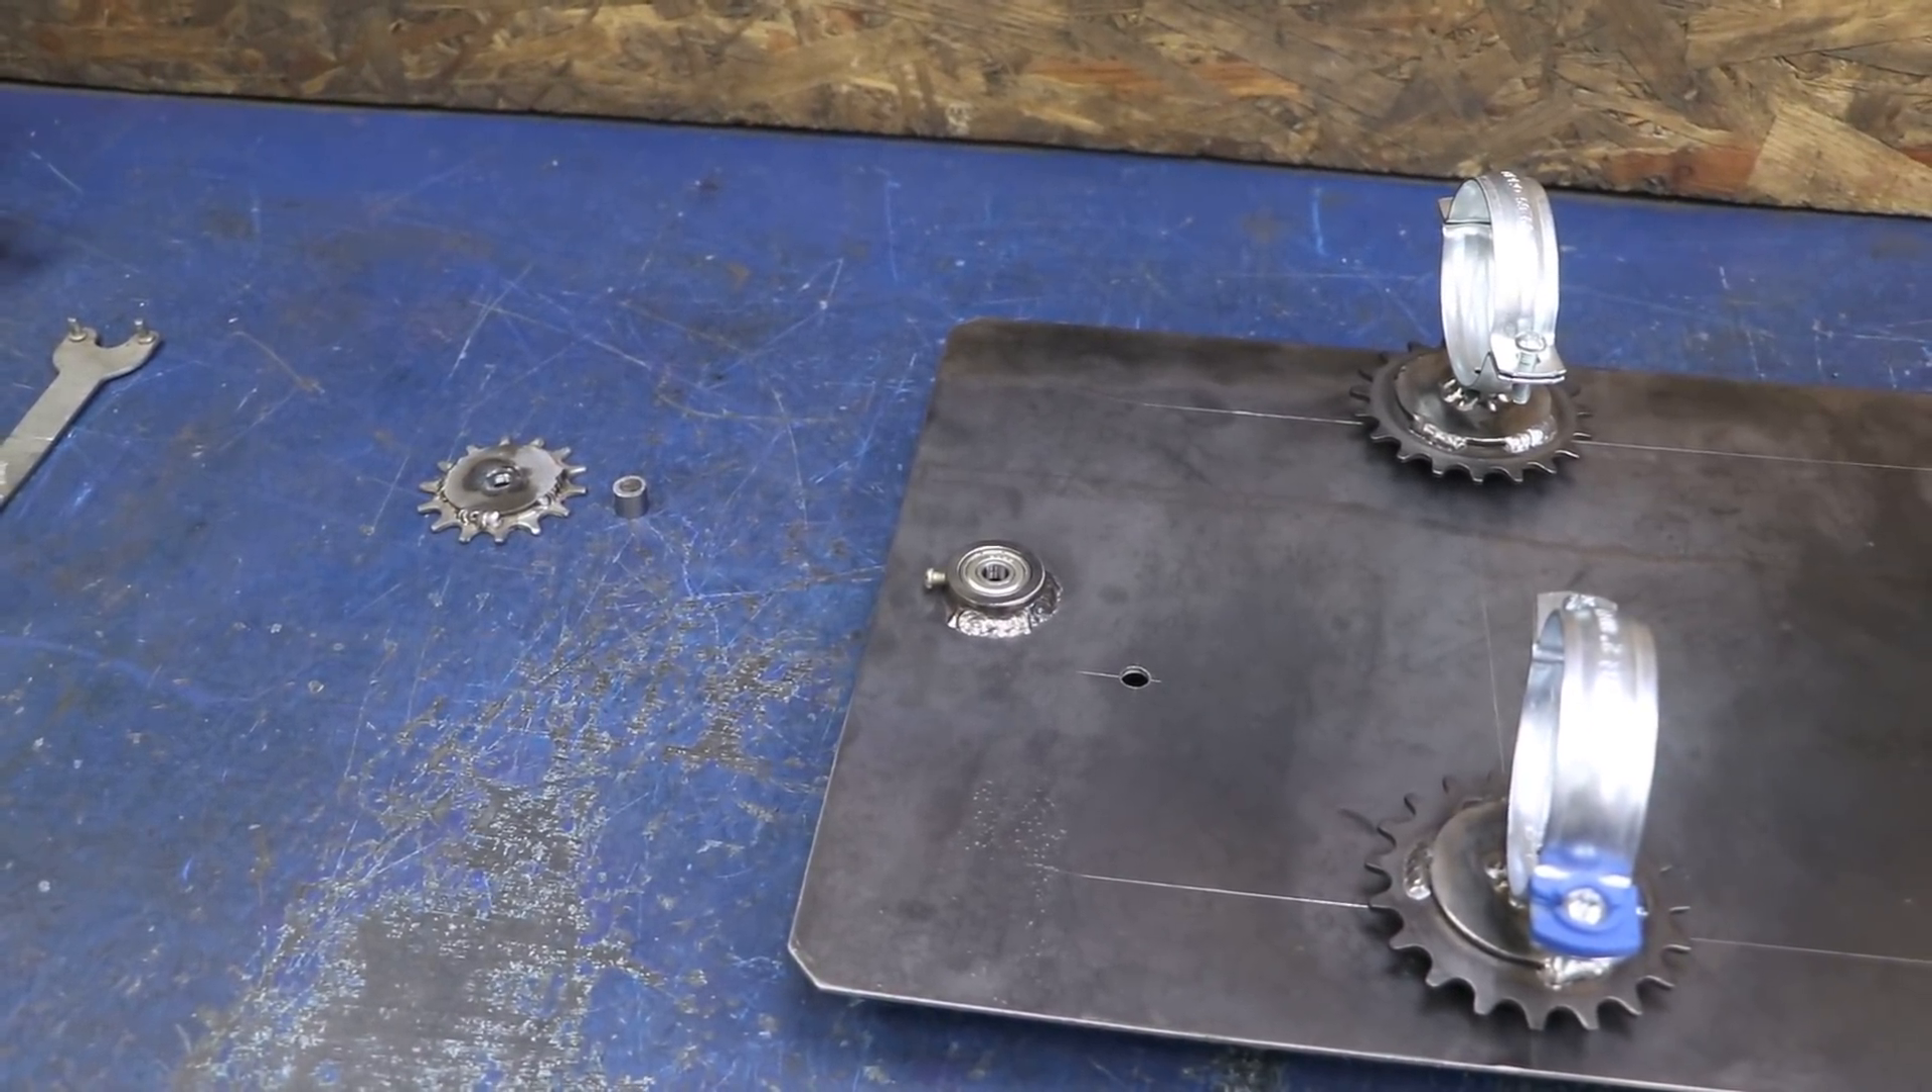Малую звезду пока еще не устанавливал, потому как решил сделать сначала натяжитель.